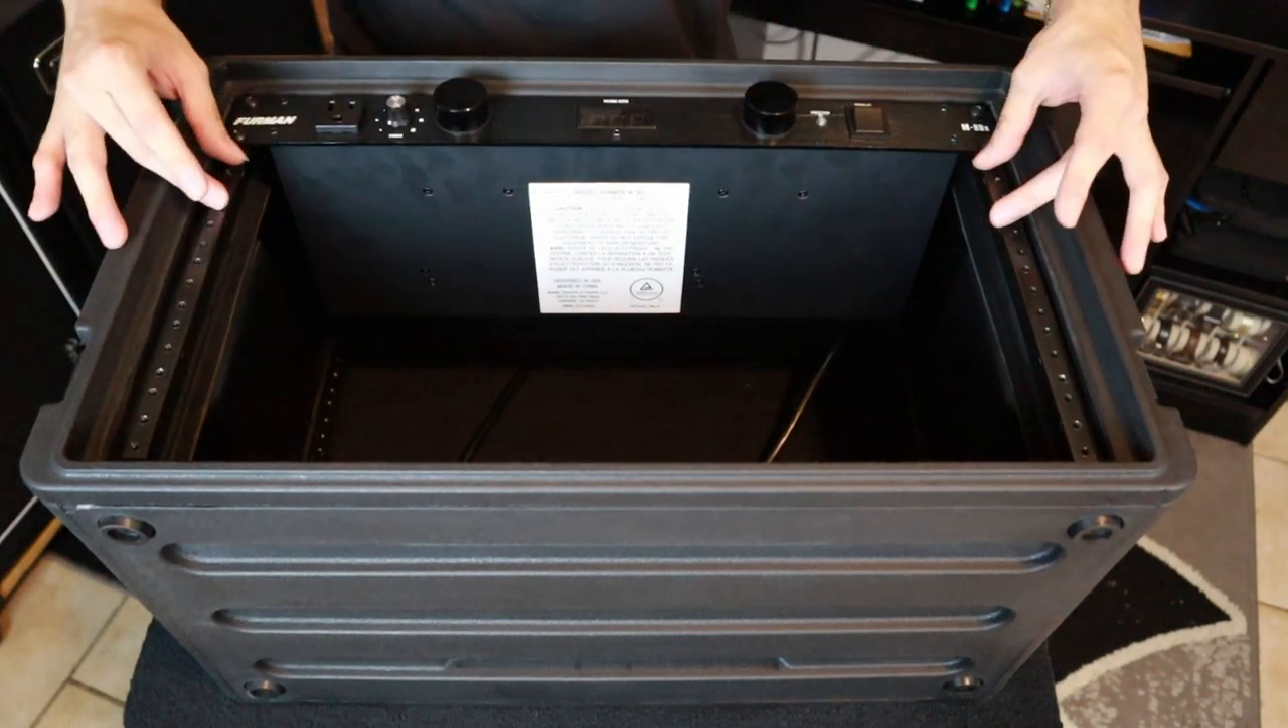So the Furman power stage is in.